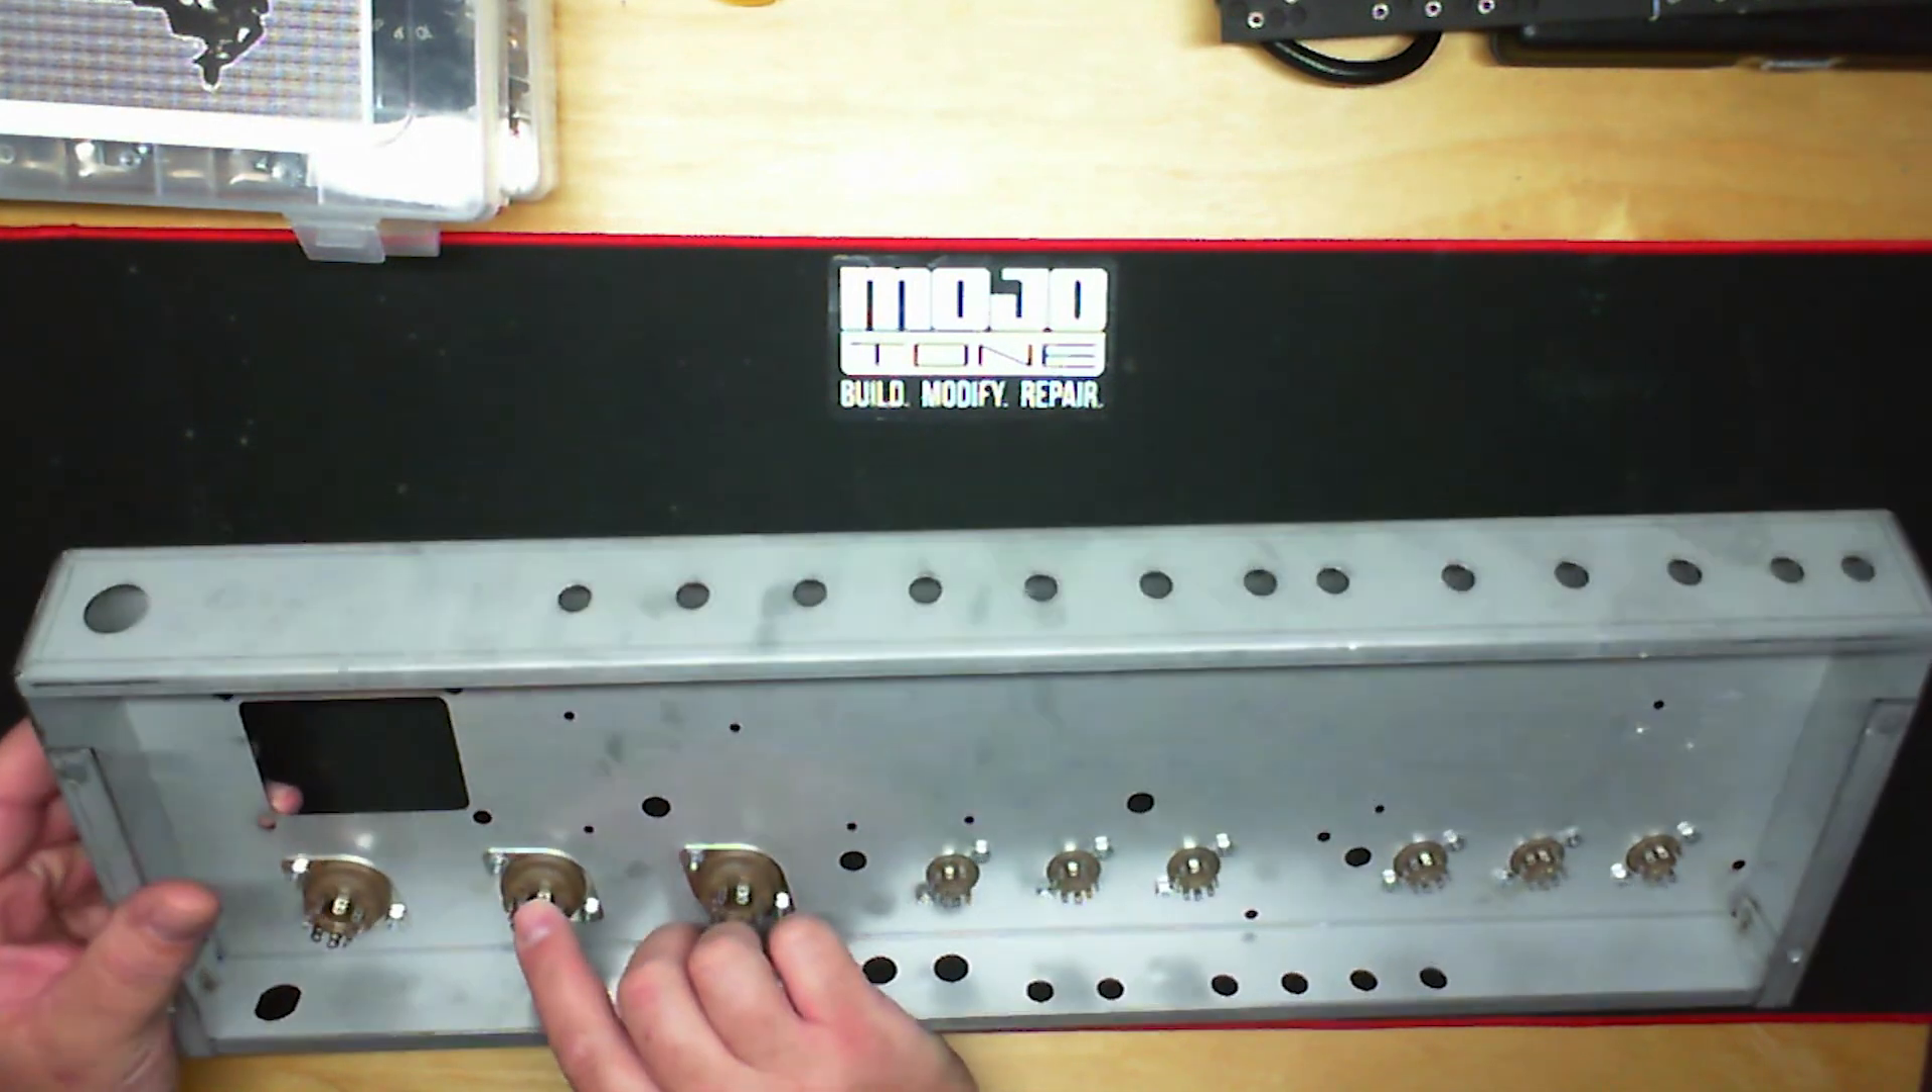I have all the tube sockets in place.